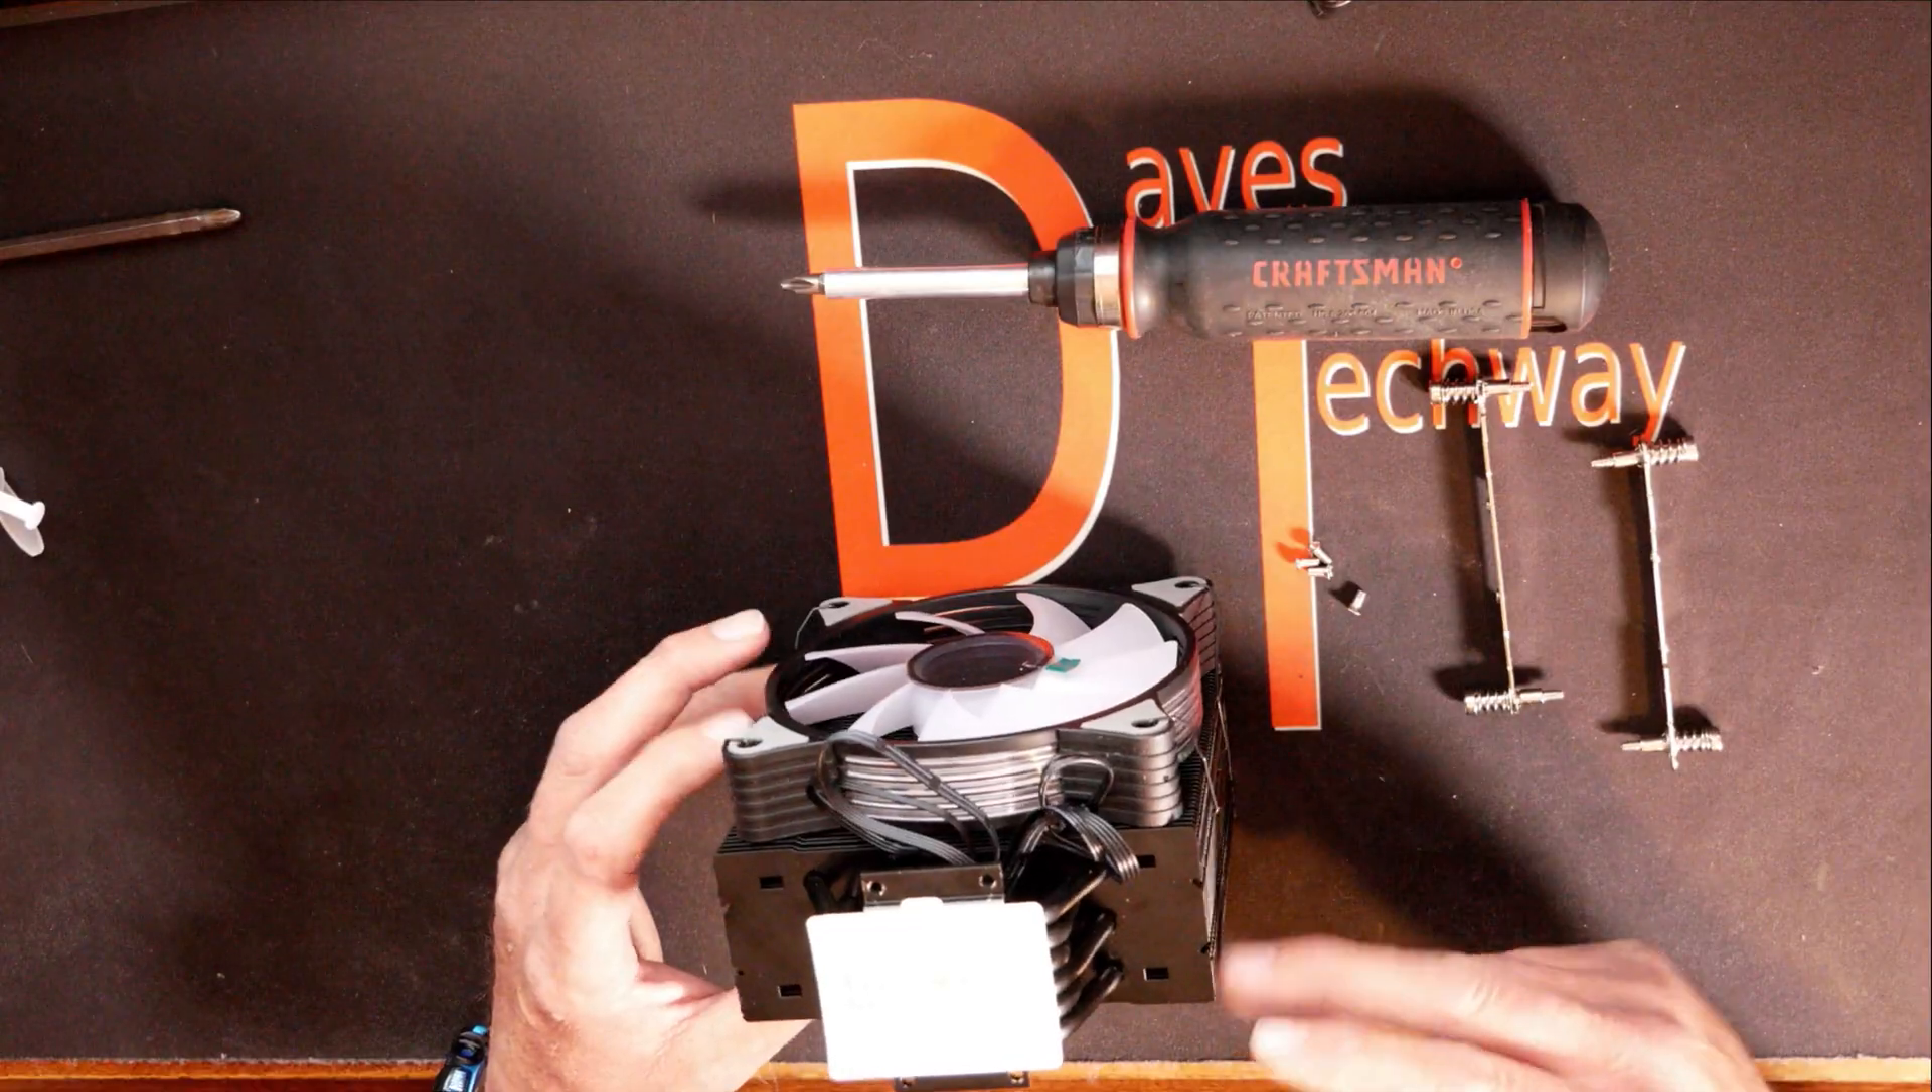And as you can see, there is a piece of paper here that we will have to remove before we install this onto the motherboard, we'll take care of that in a little bit.